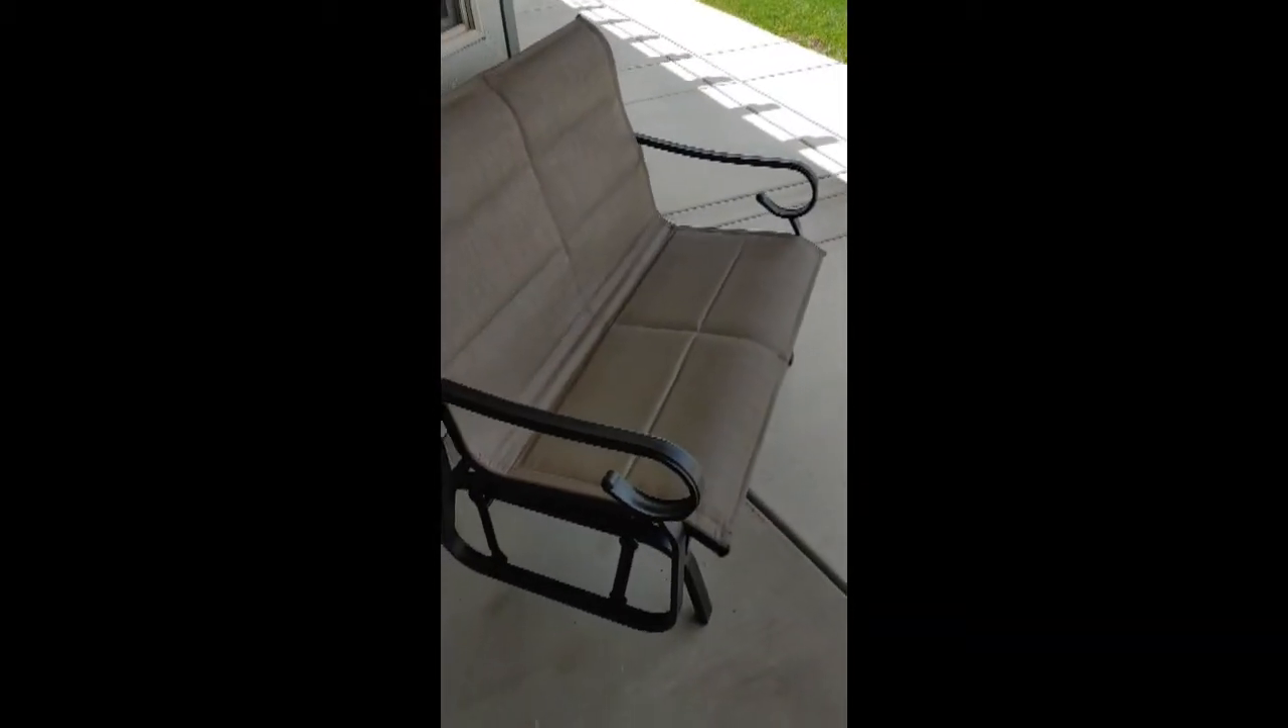All right so here's the glider all put together.